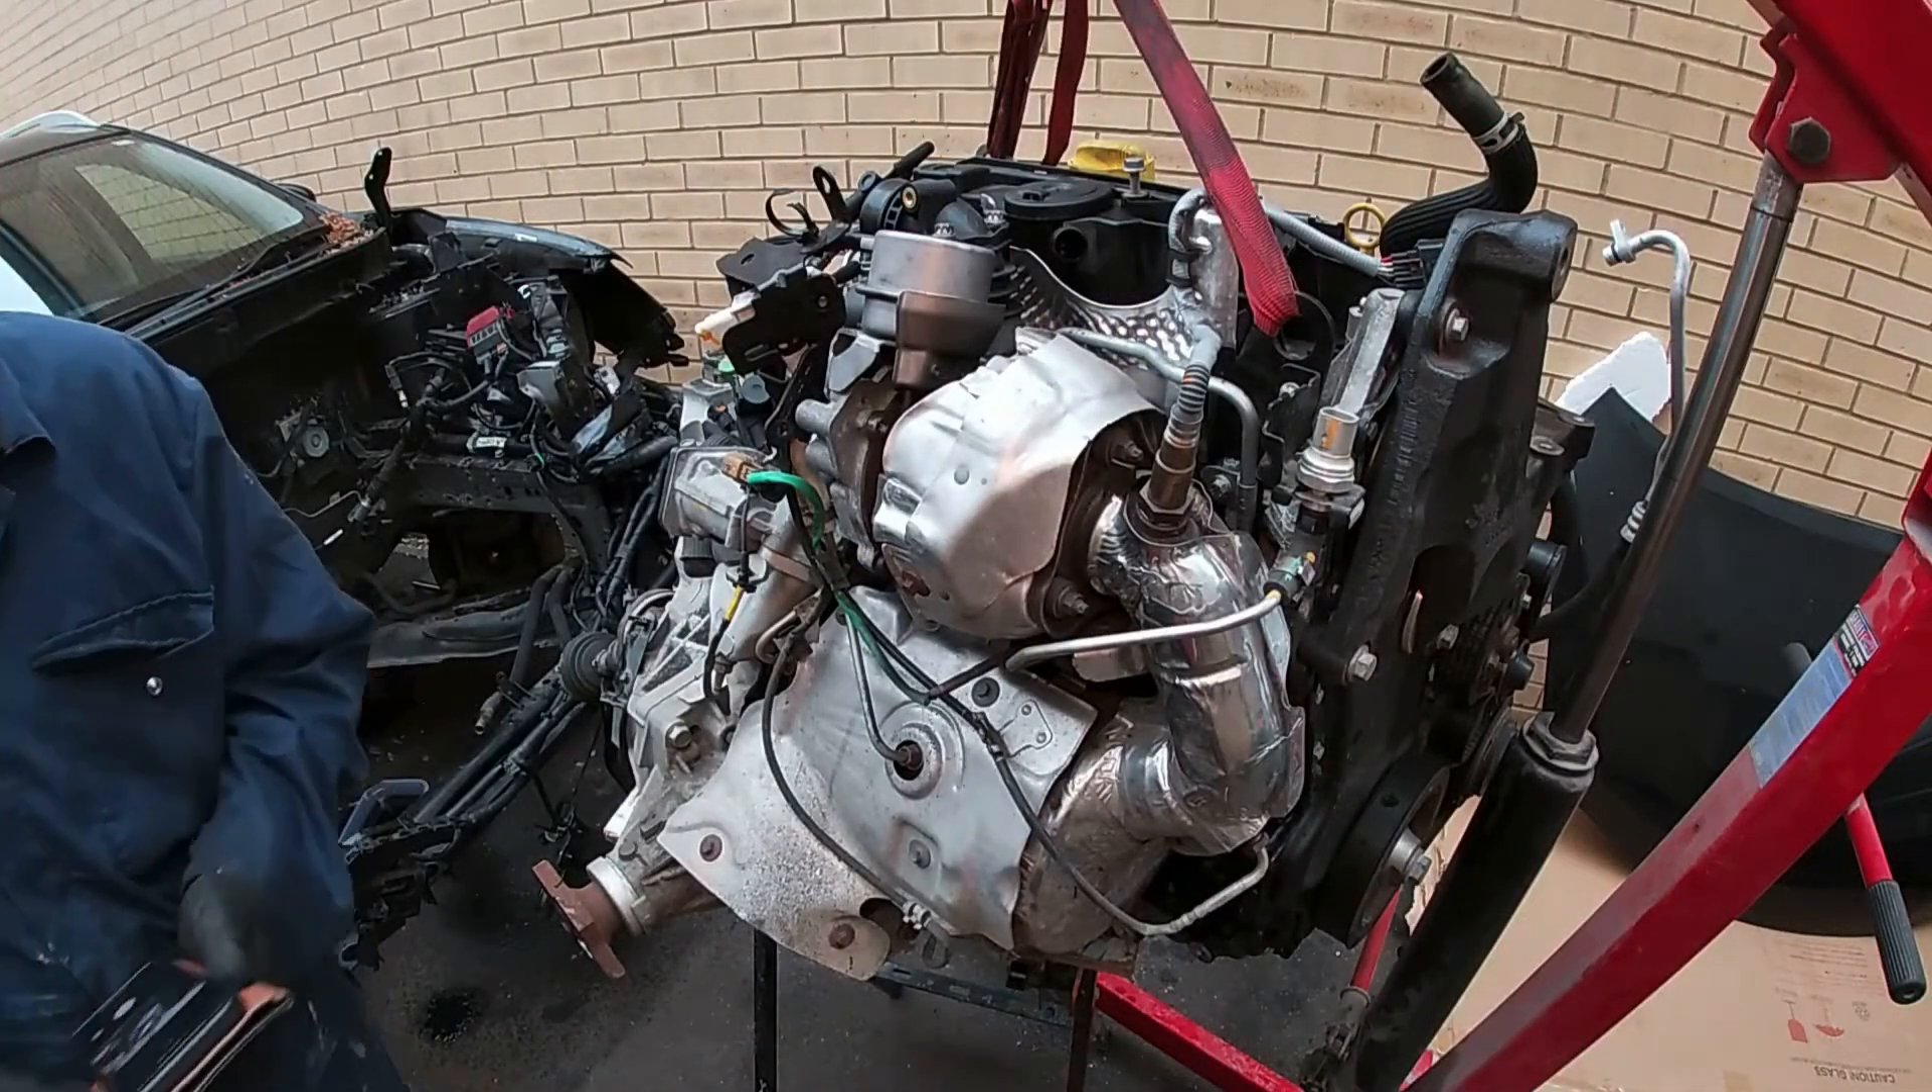So there you go i've got the engine out.